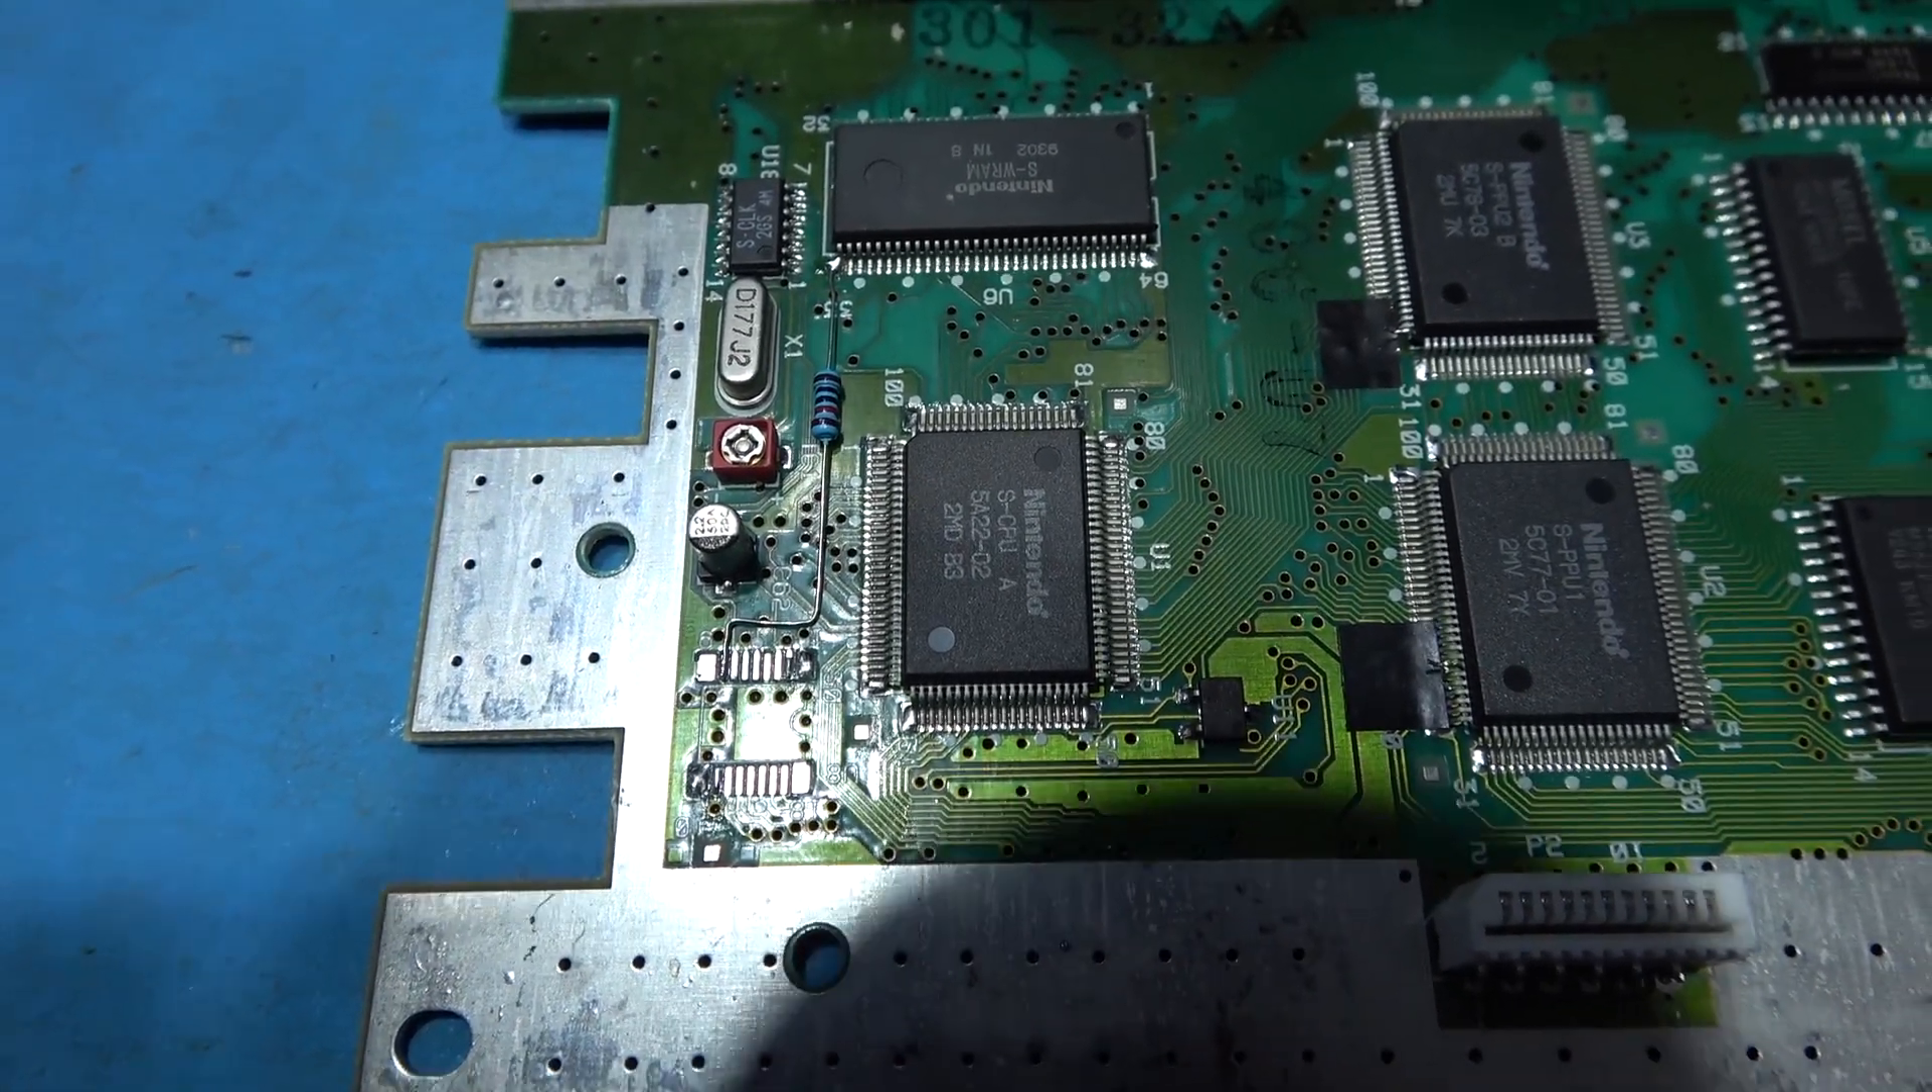So that's my 10k pull up resistor all wired in.